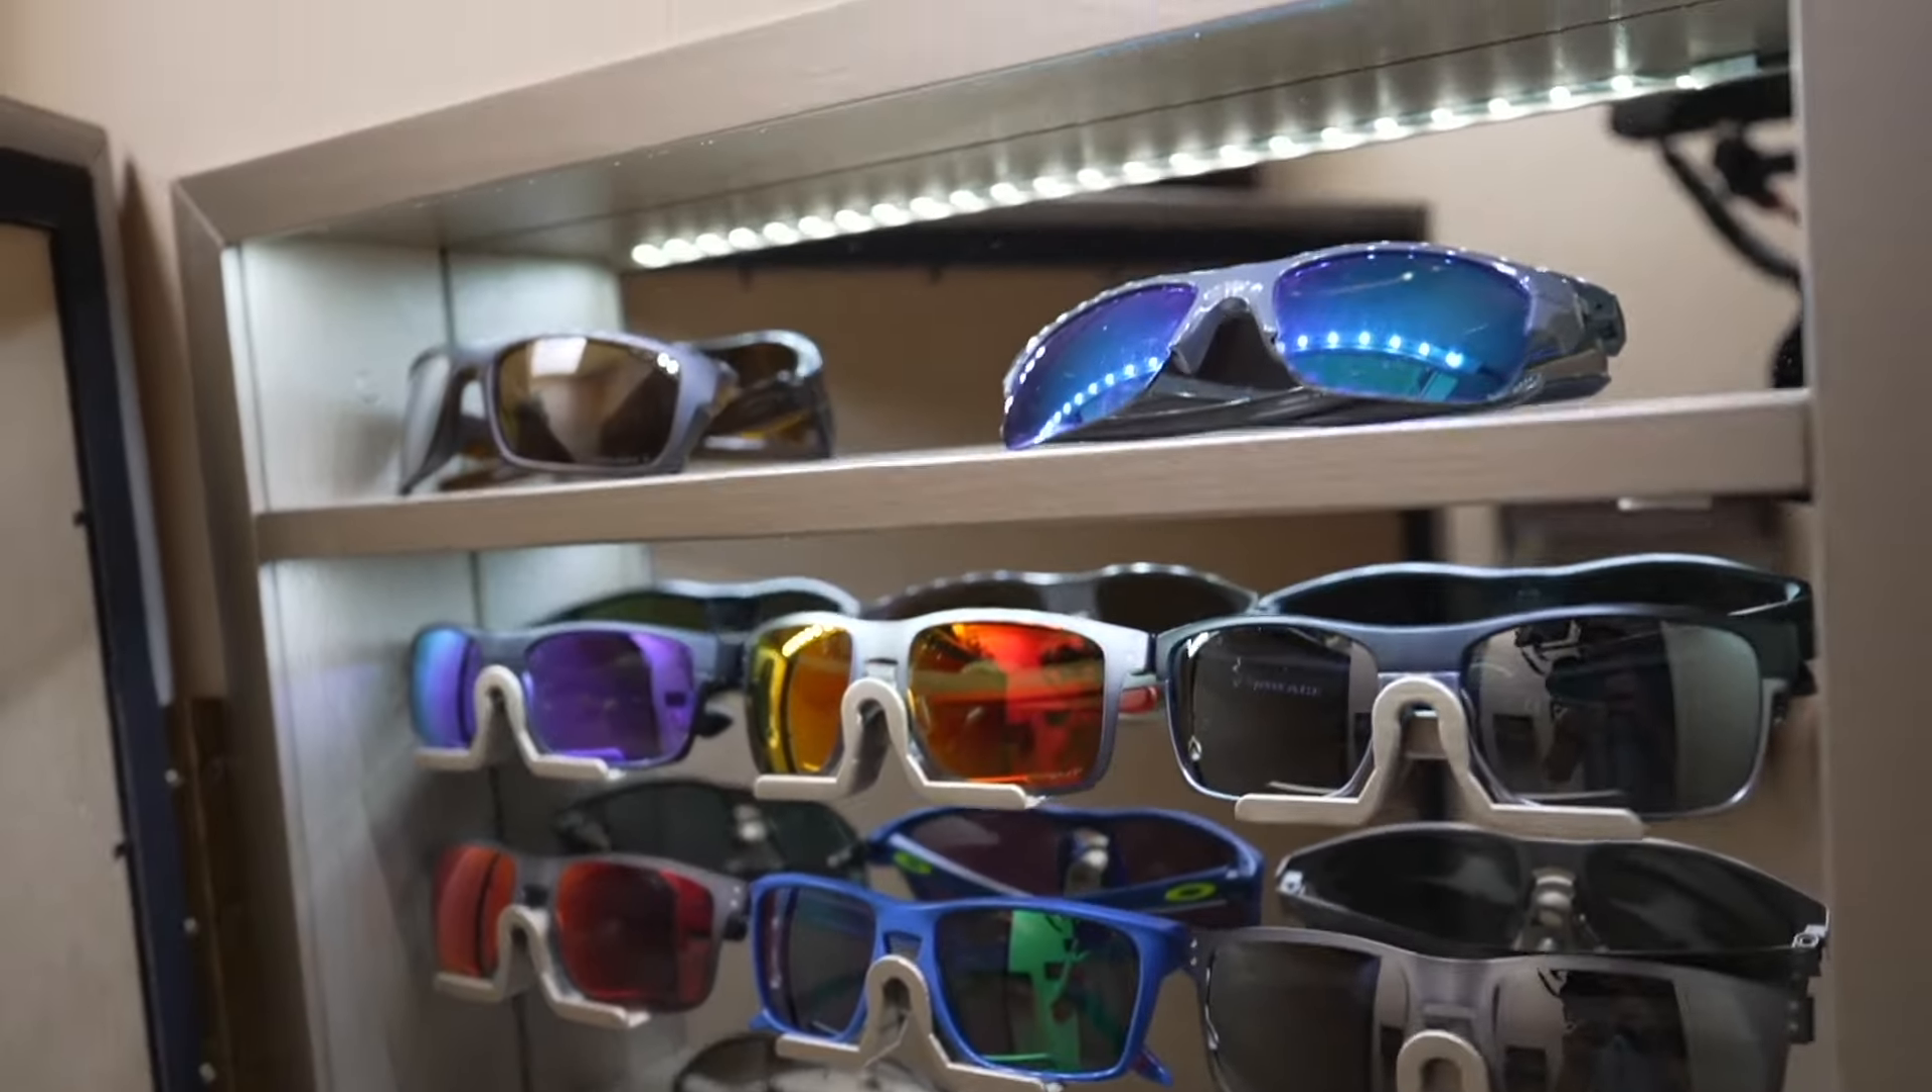But here you can see that those little sunglass shelves are installed there and voila here is the sunglass case all completed.